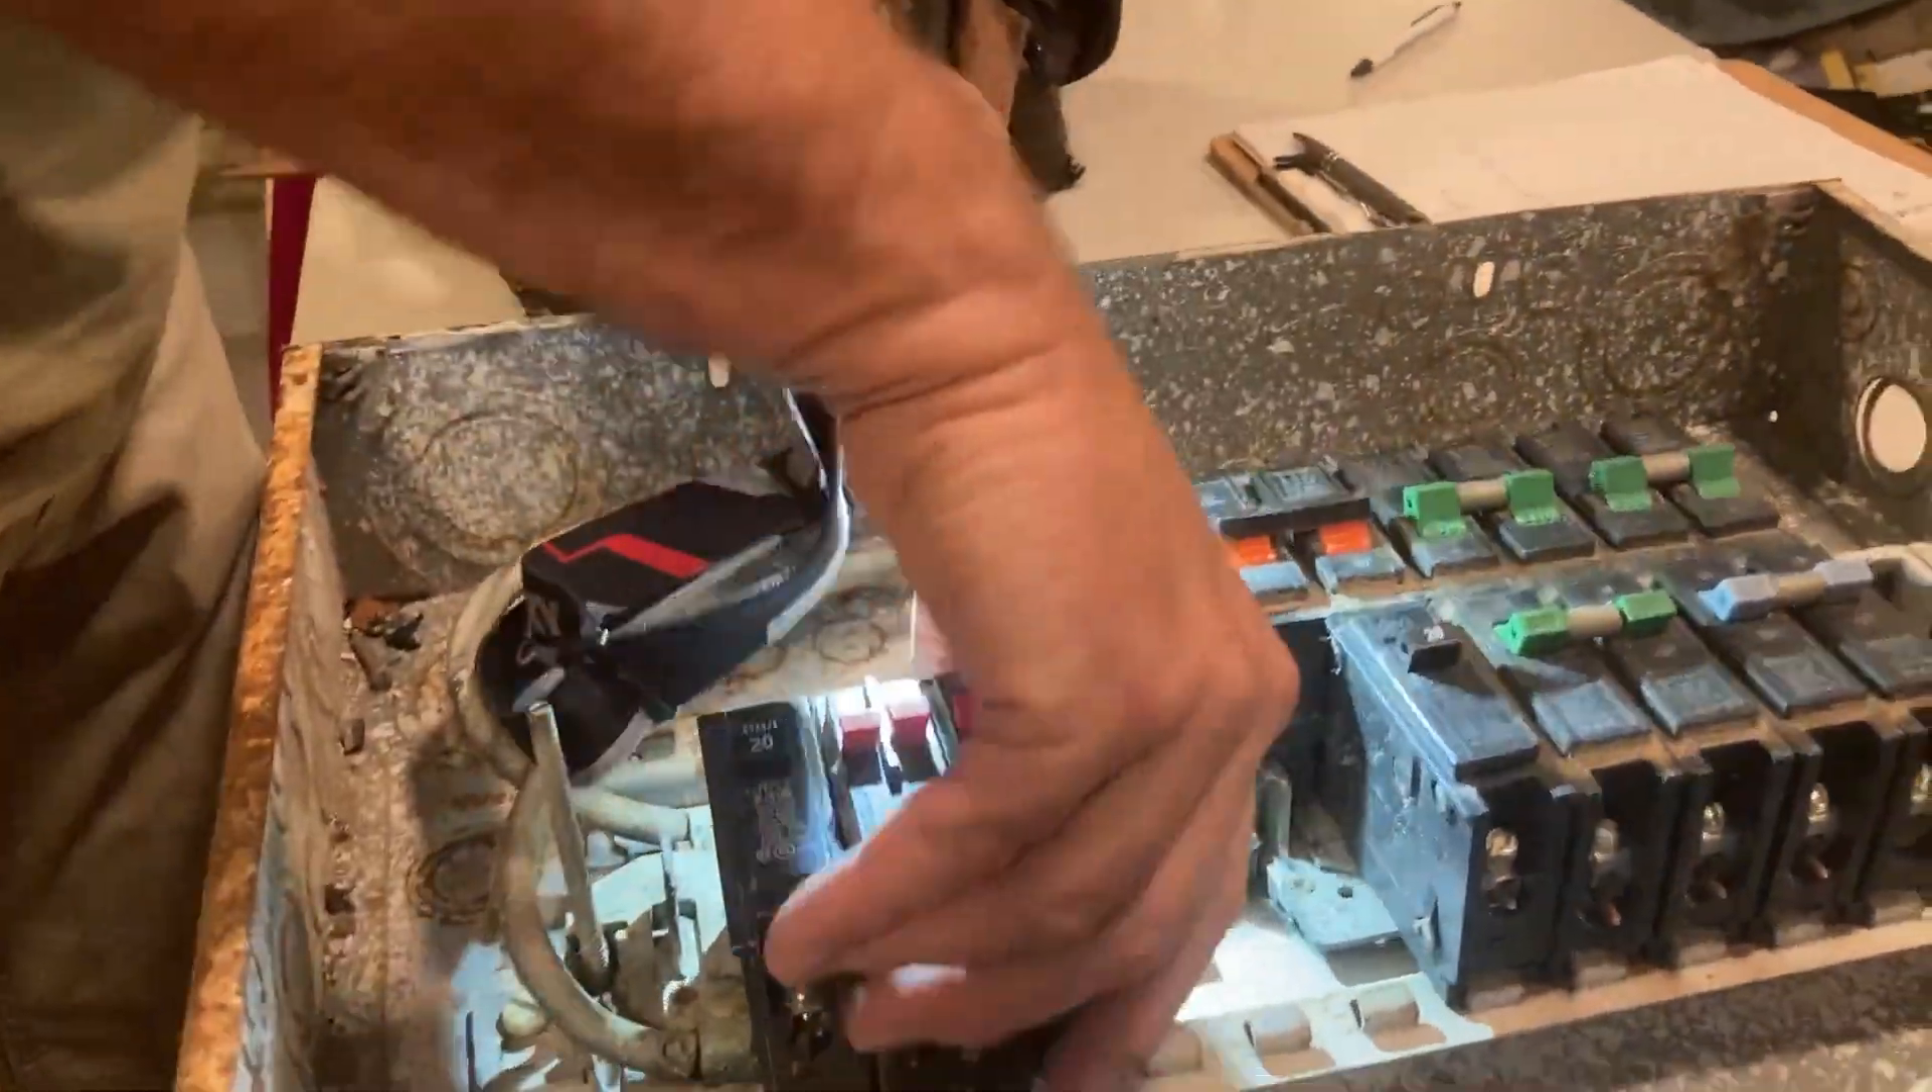I'm going to pull off the rest of these breakers. I've not done this yet.